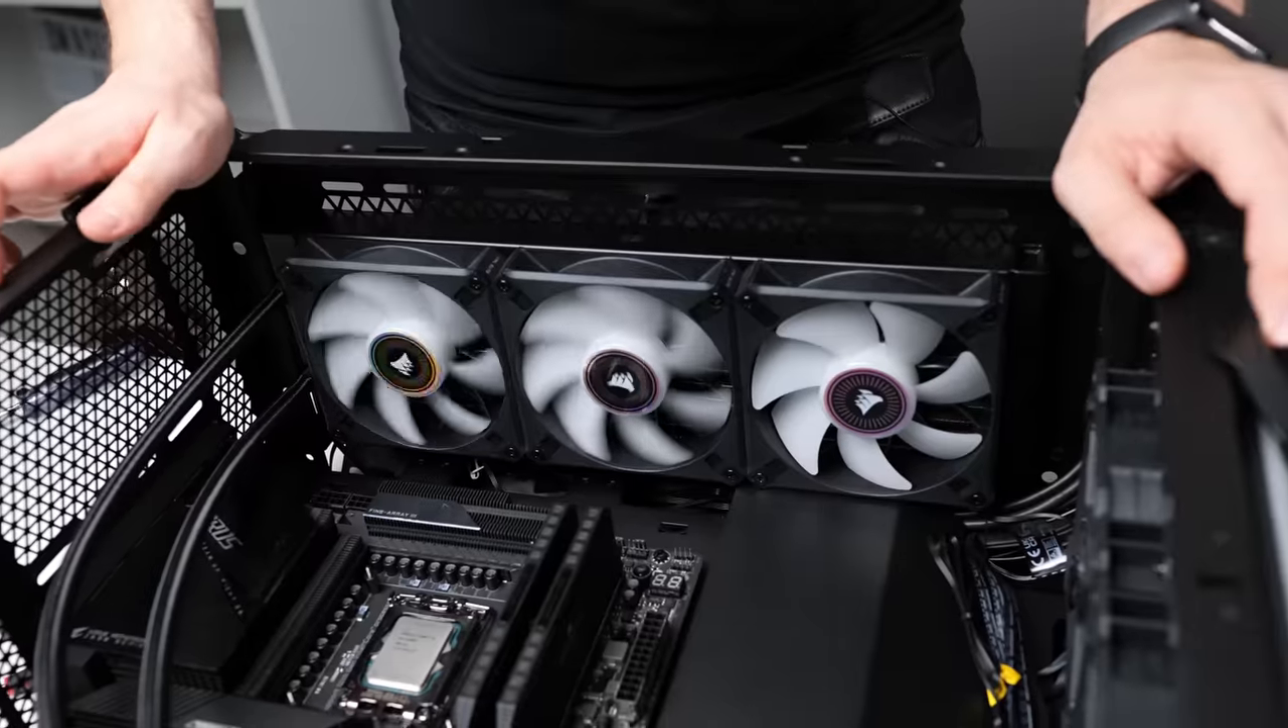Mamy naszą chłodnicę zamocowaną na górze.